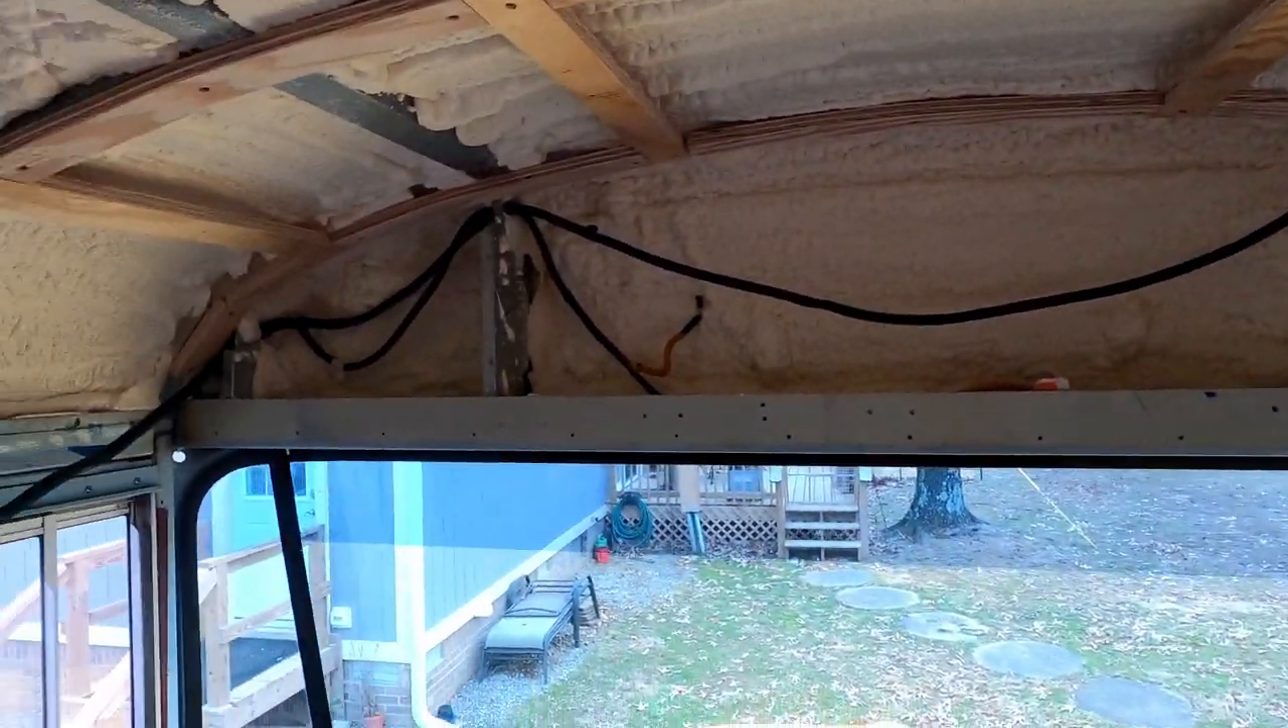You can see I've got some of the wiring loom back up over here.